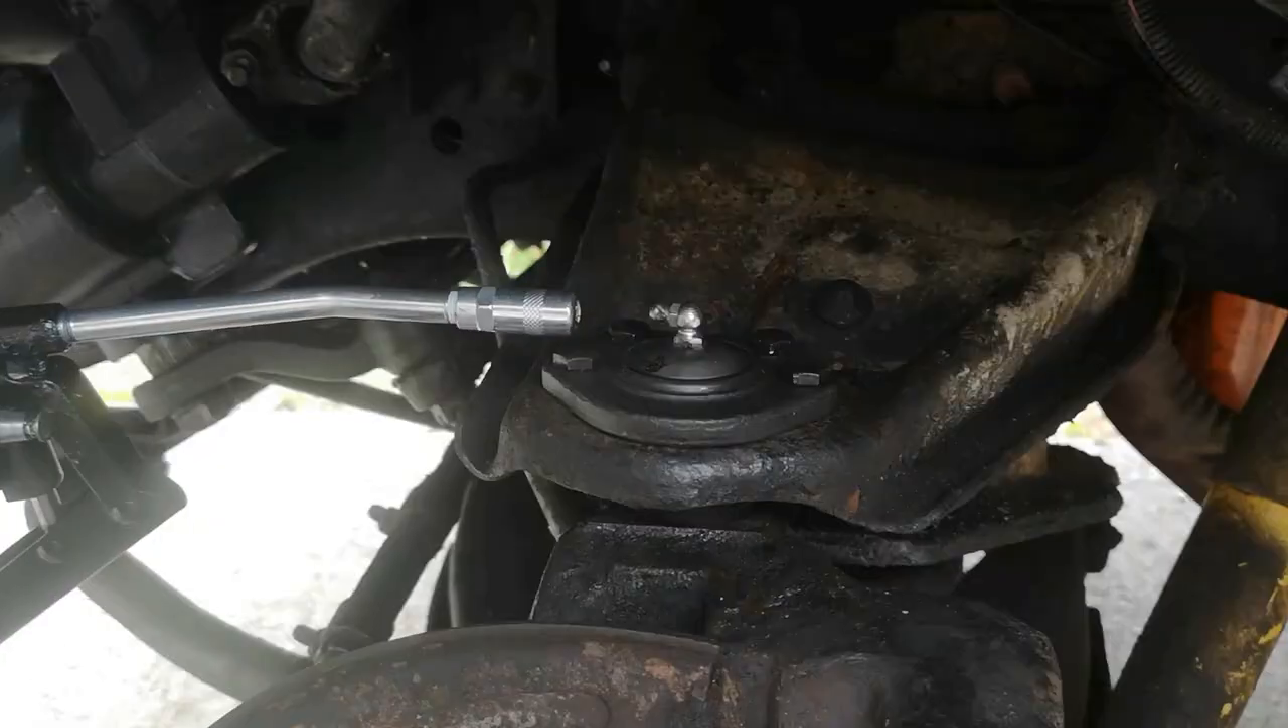Okay so I've just put in a grease fitting here that I can actually access as opposed to the one that the ball joint comes with.